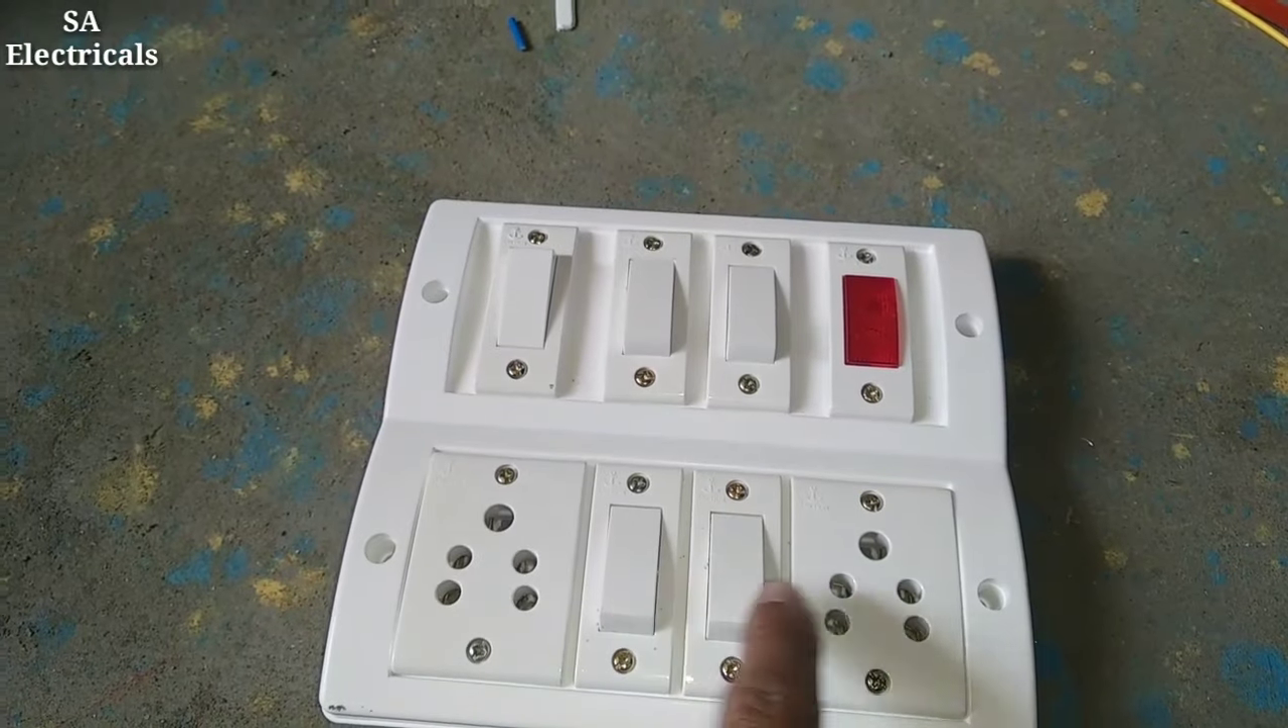यह हमारा बोर्ड है जिसमें हमारा स्वीच और इंडिकेटर और सॉकेट हमारा फिटिंग हो चुका है।